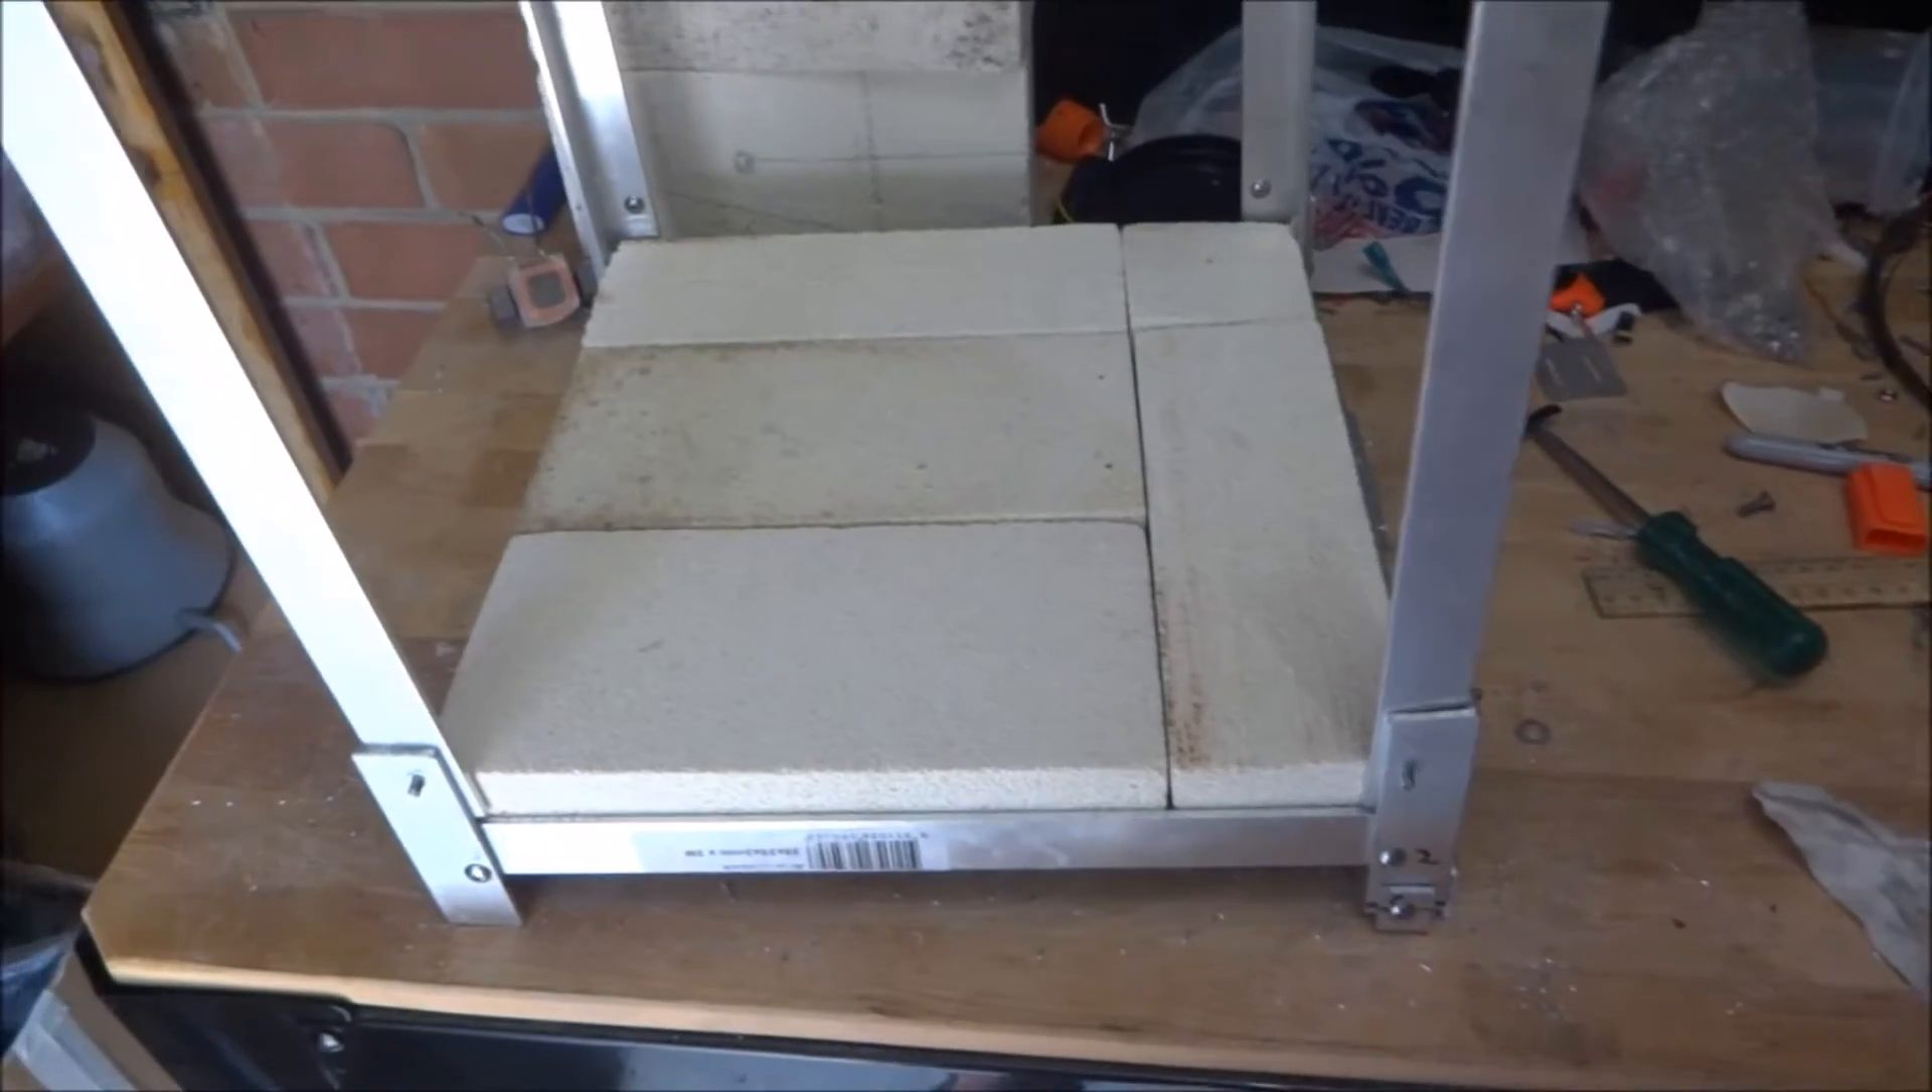I've installed the uh base which is insulating fire brick.